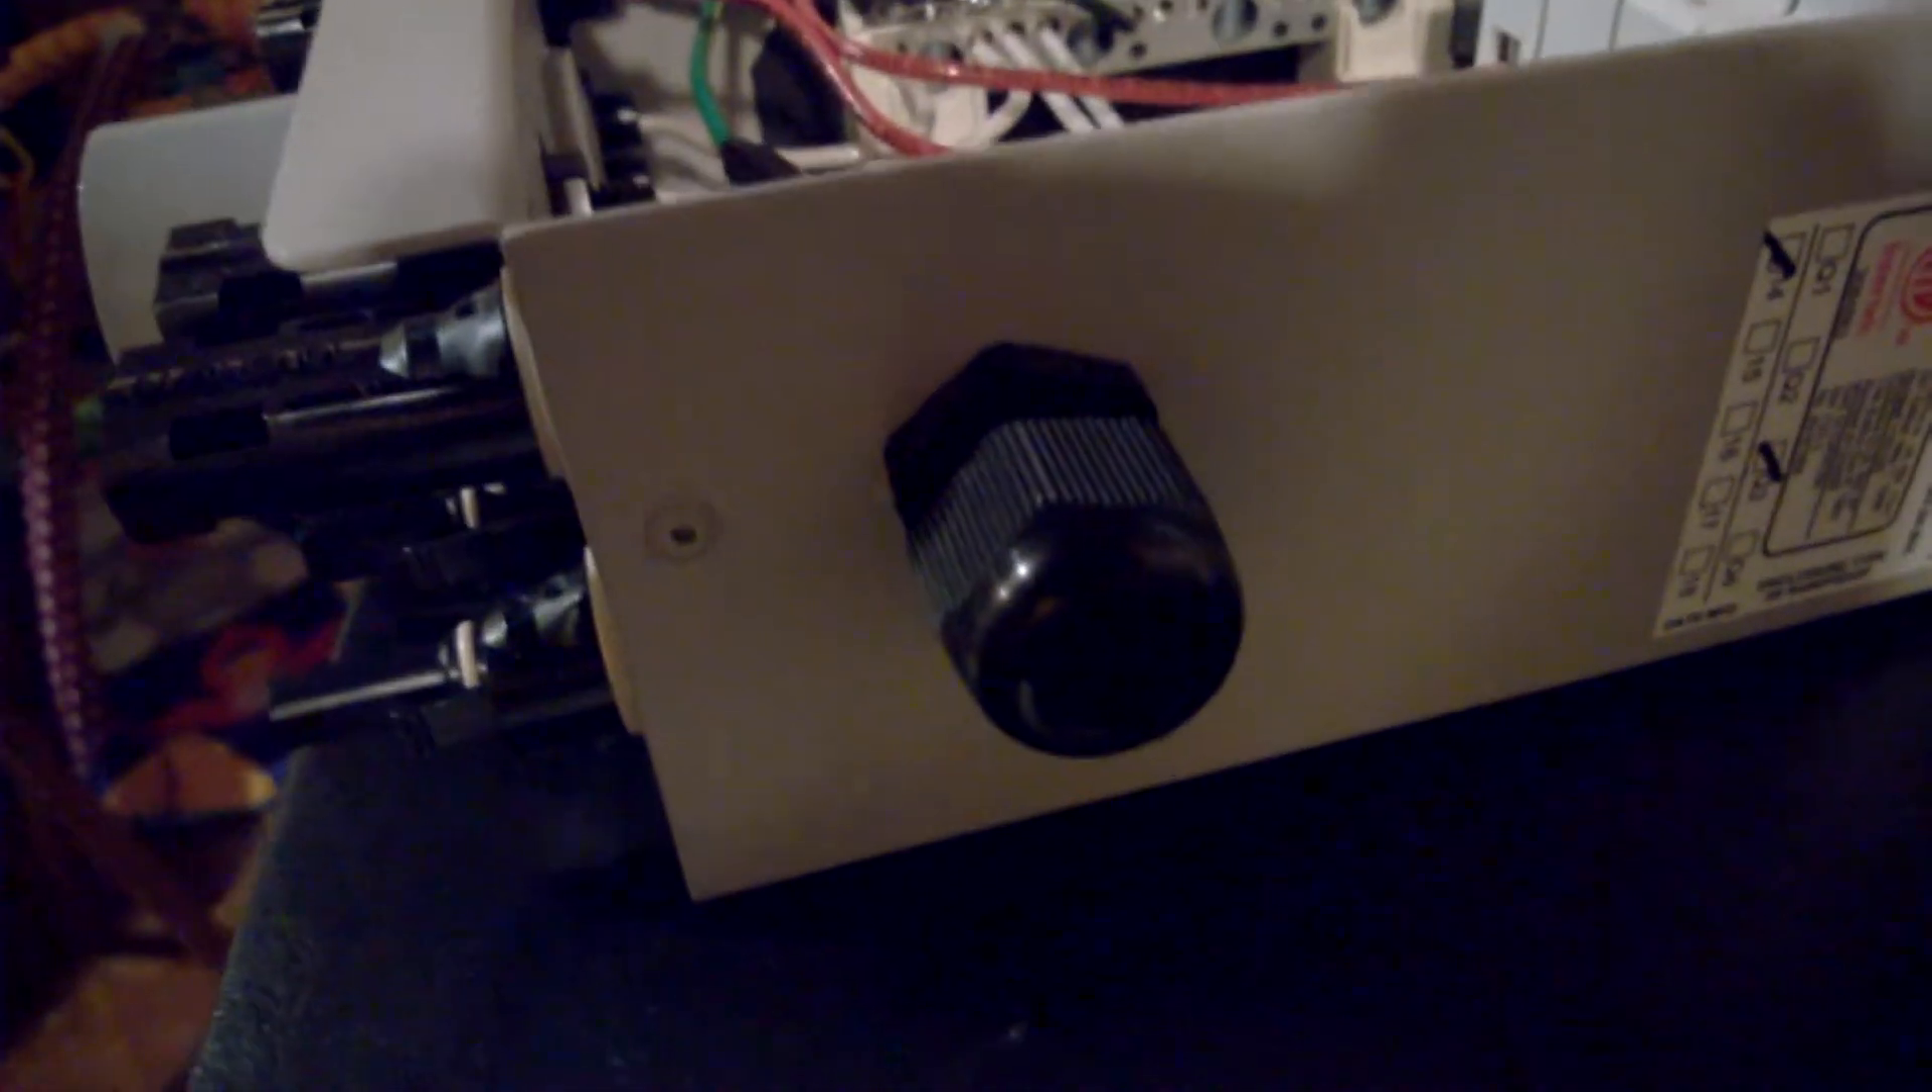I have a strain relief mounted on the side here for my grounding cables to come in.